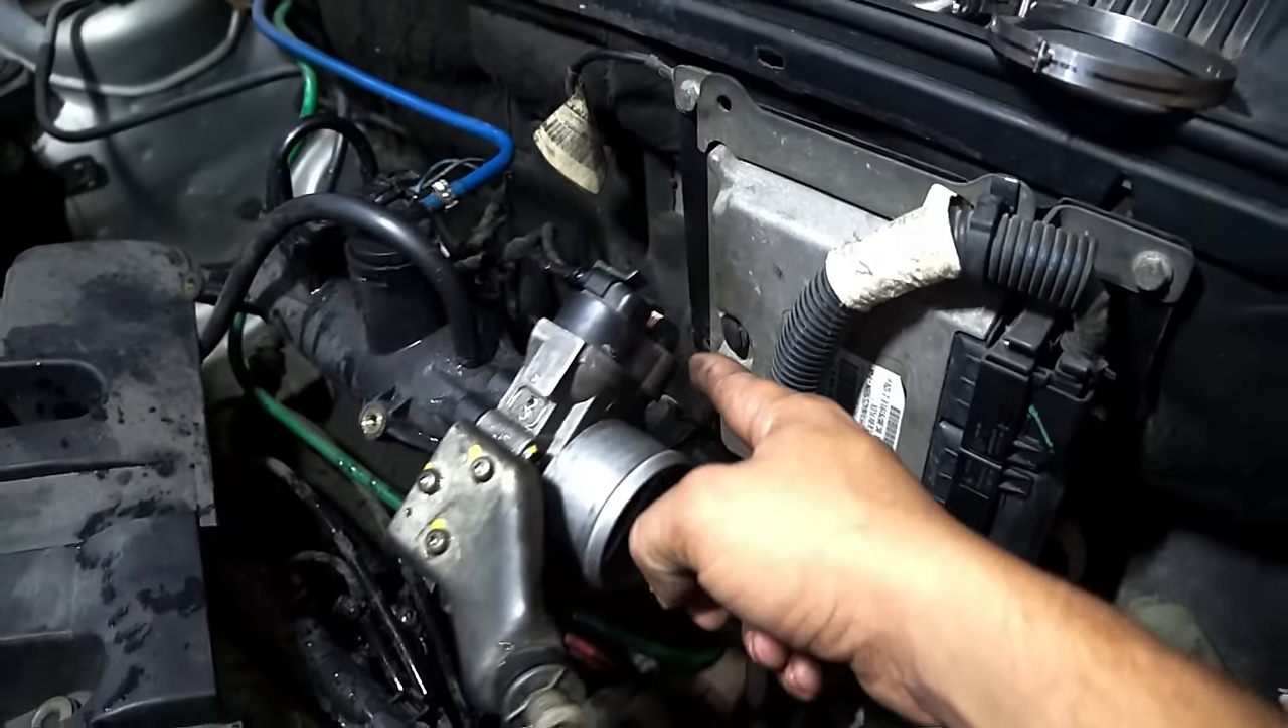O corpo do borboleta já foi instalado.